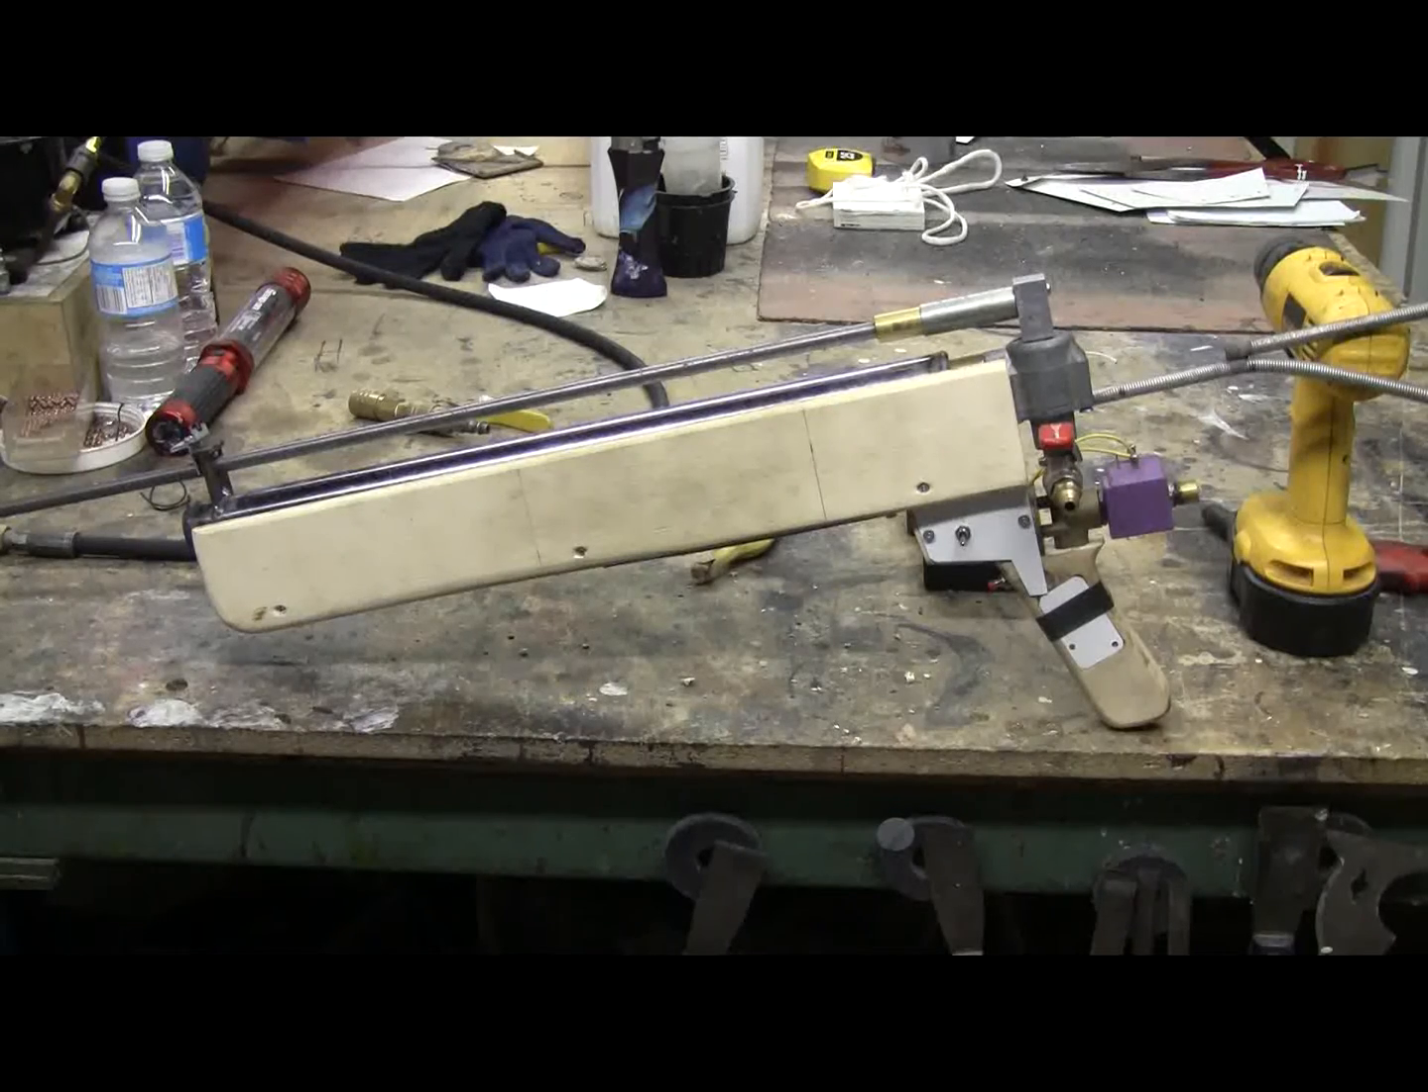As you can see, this air gun now has a wooden stock as well as a wooden handgrip.